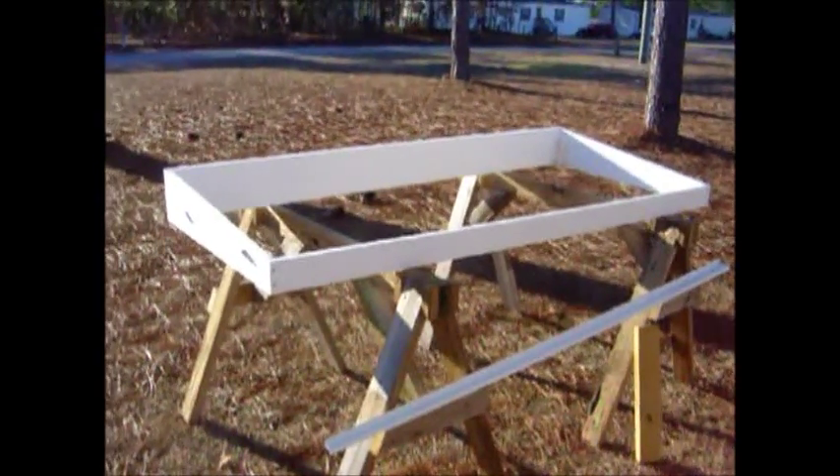Here is the sides assembled for the top of the water distiller.